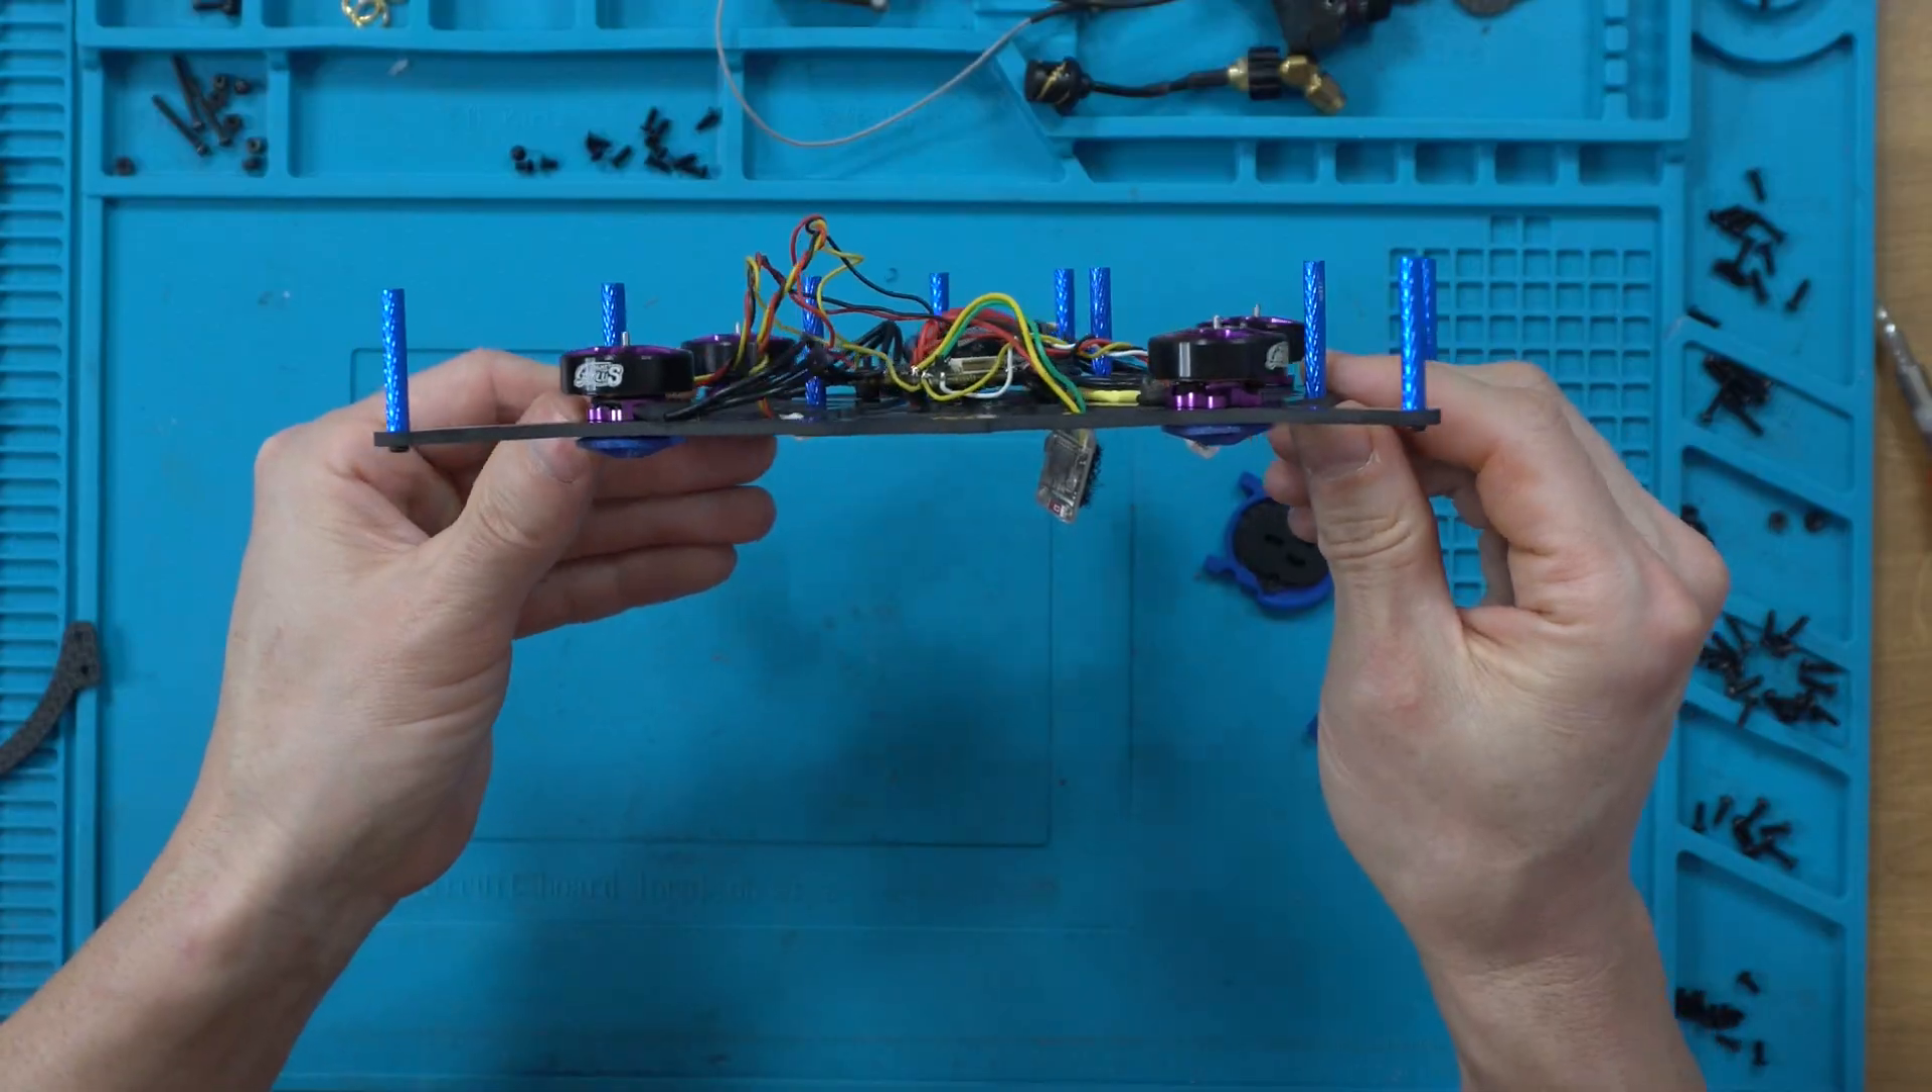So now i've got the standoffs on starting to take a little bit of shape here and we're going to add the camera cage here which is going to go to the front.